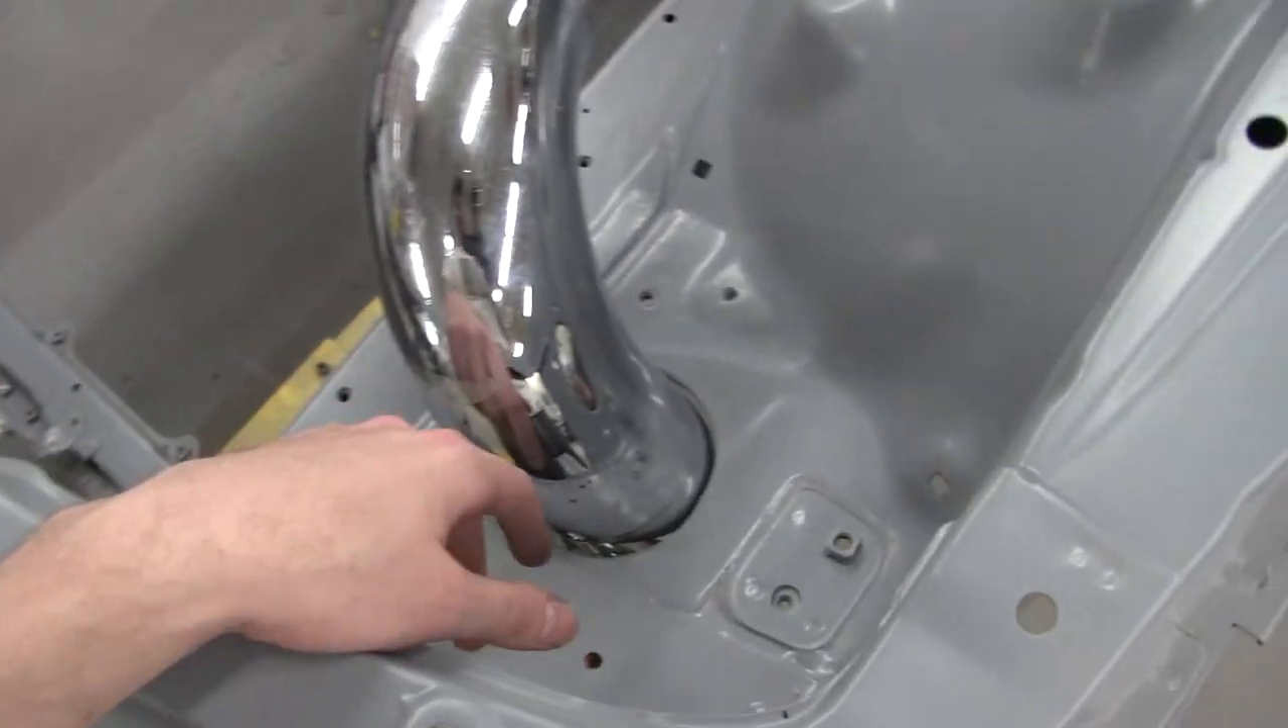All right, here we go. All right, so I got the piping in.